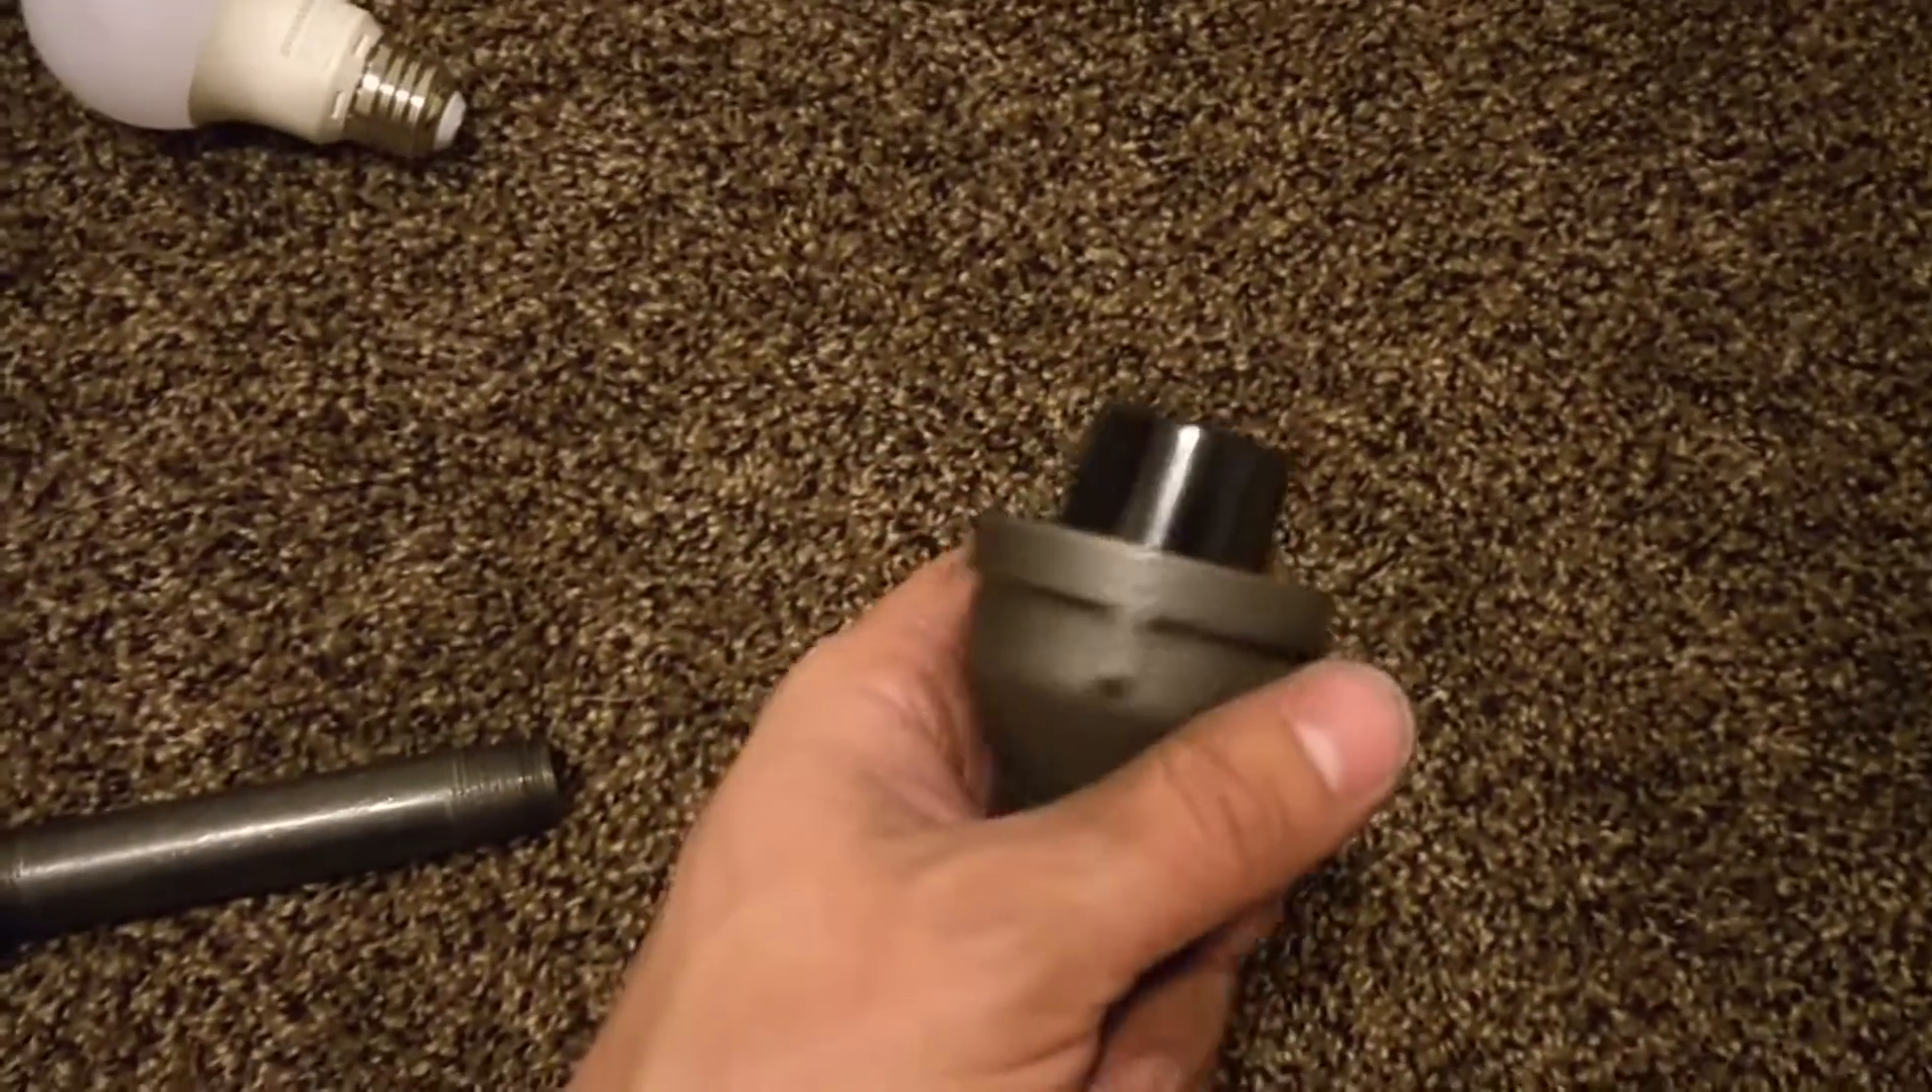You do get some socket protruding obviously.